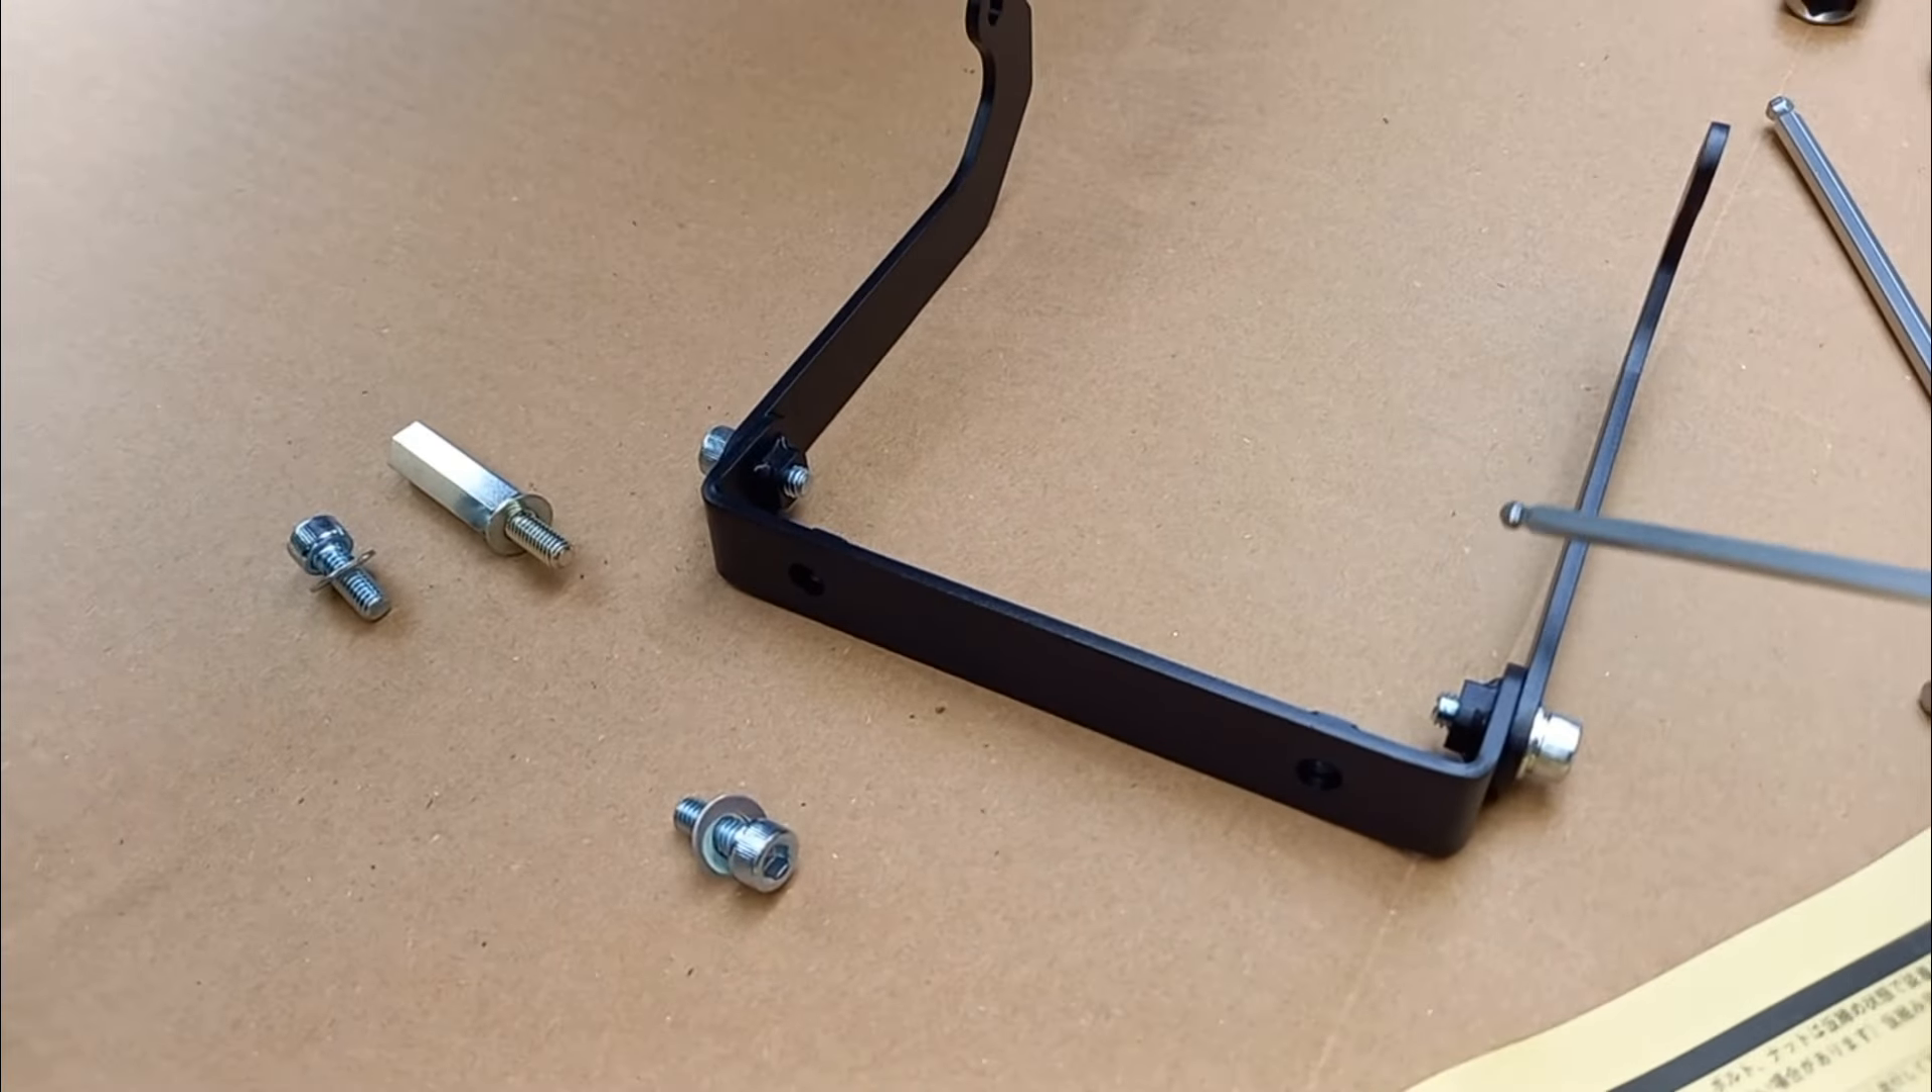Da haben wir hier den Behelfsbügel schon zusammen montiert.